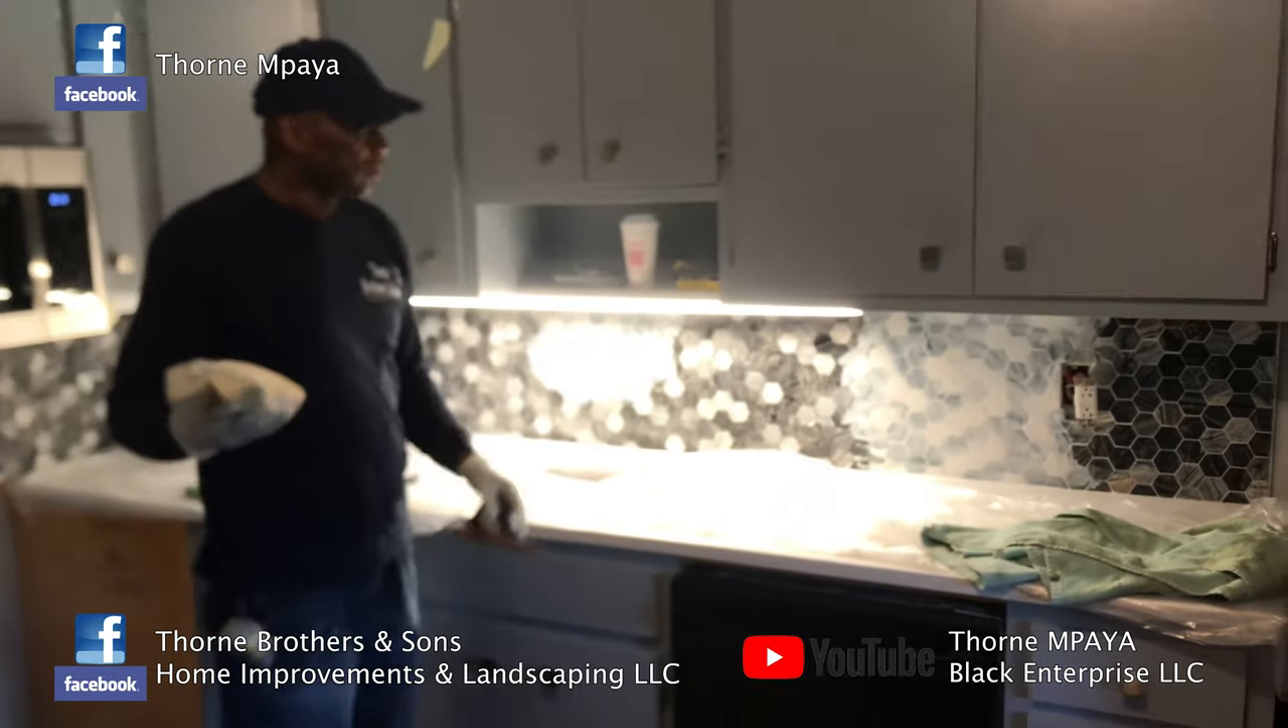Okay, as you see, we got the backsplash on last night.